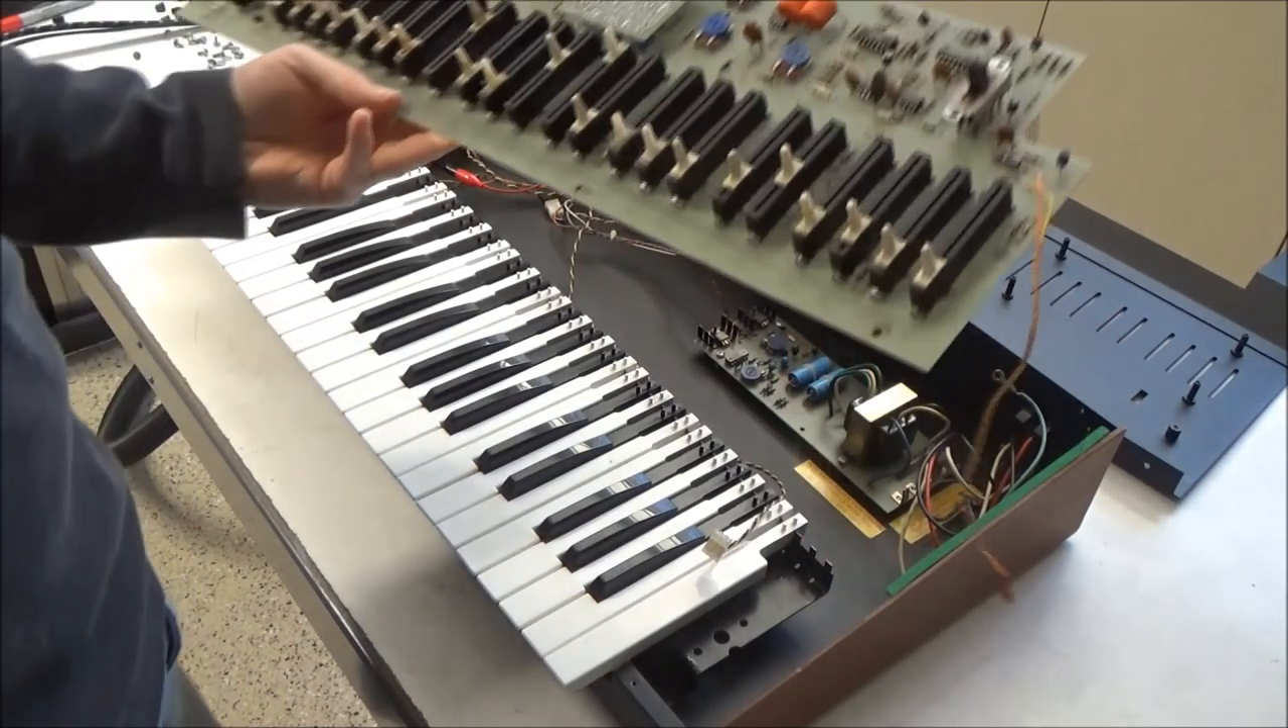We've got the circuit board out.